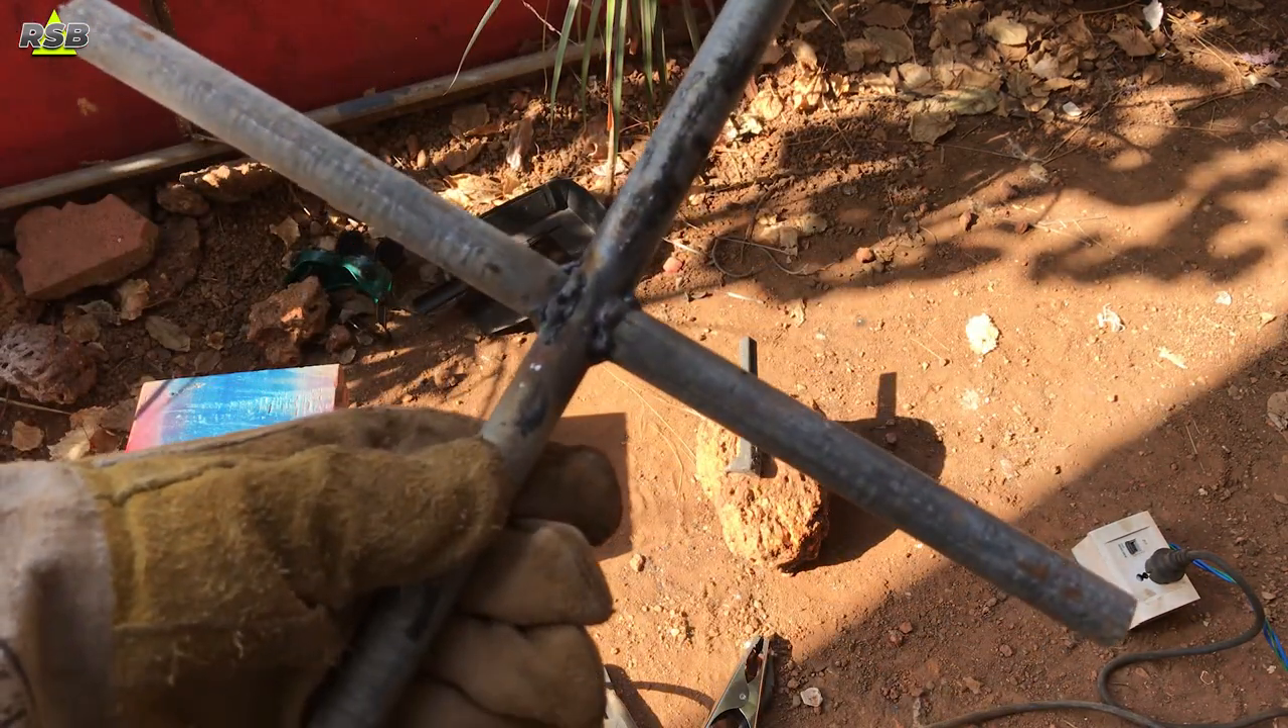So here my top part is now ready as you guys can see i'm done welding it.